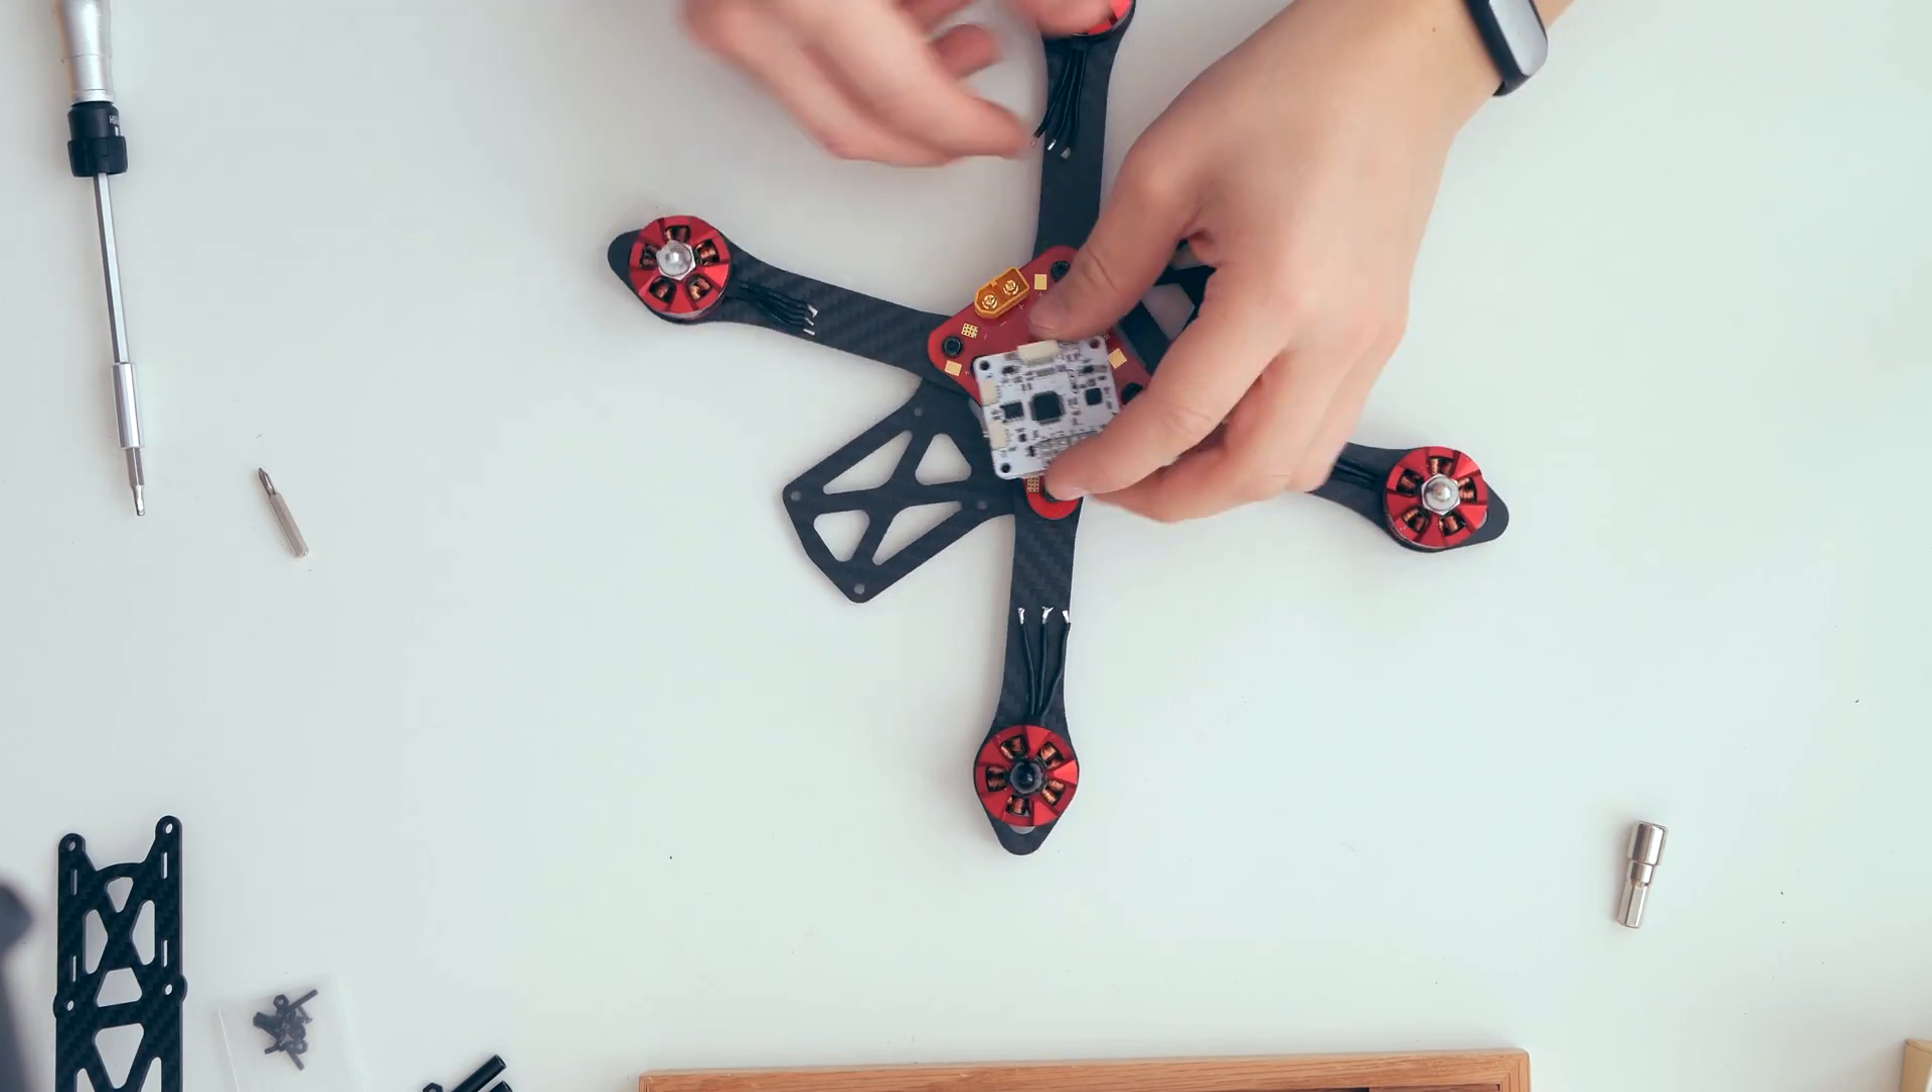Now that we've attached the motors, we can attach the flight controller.